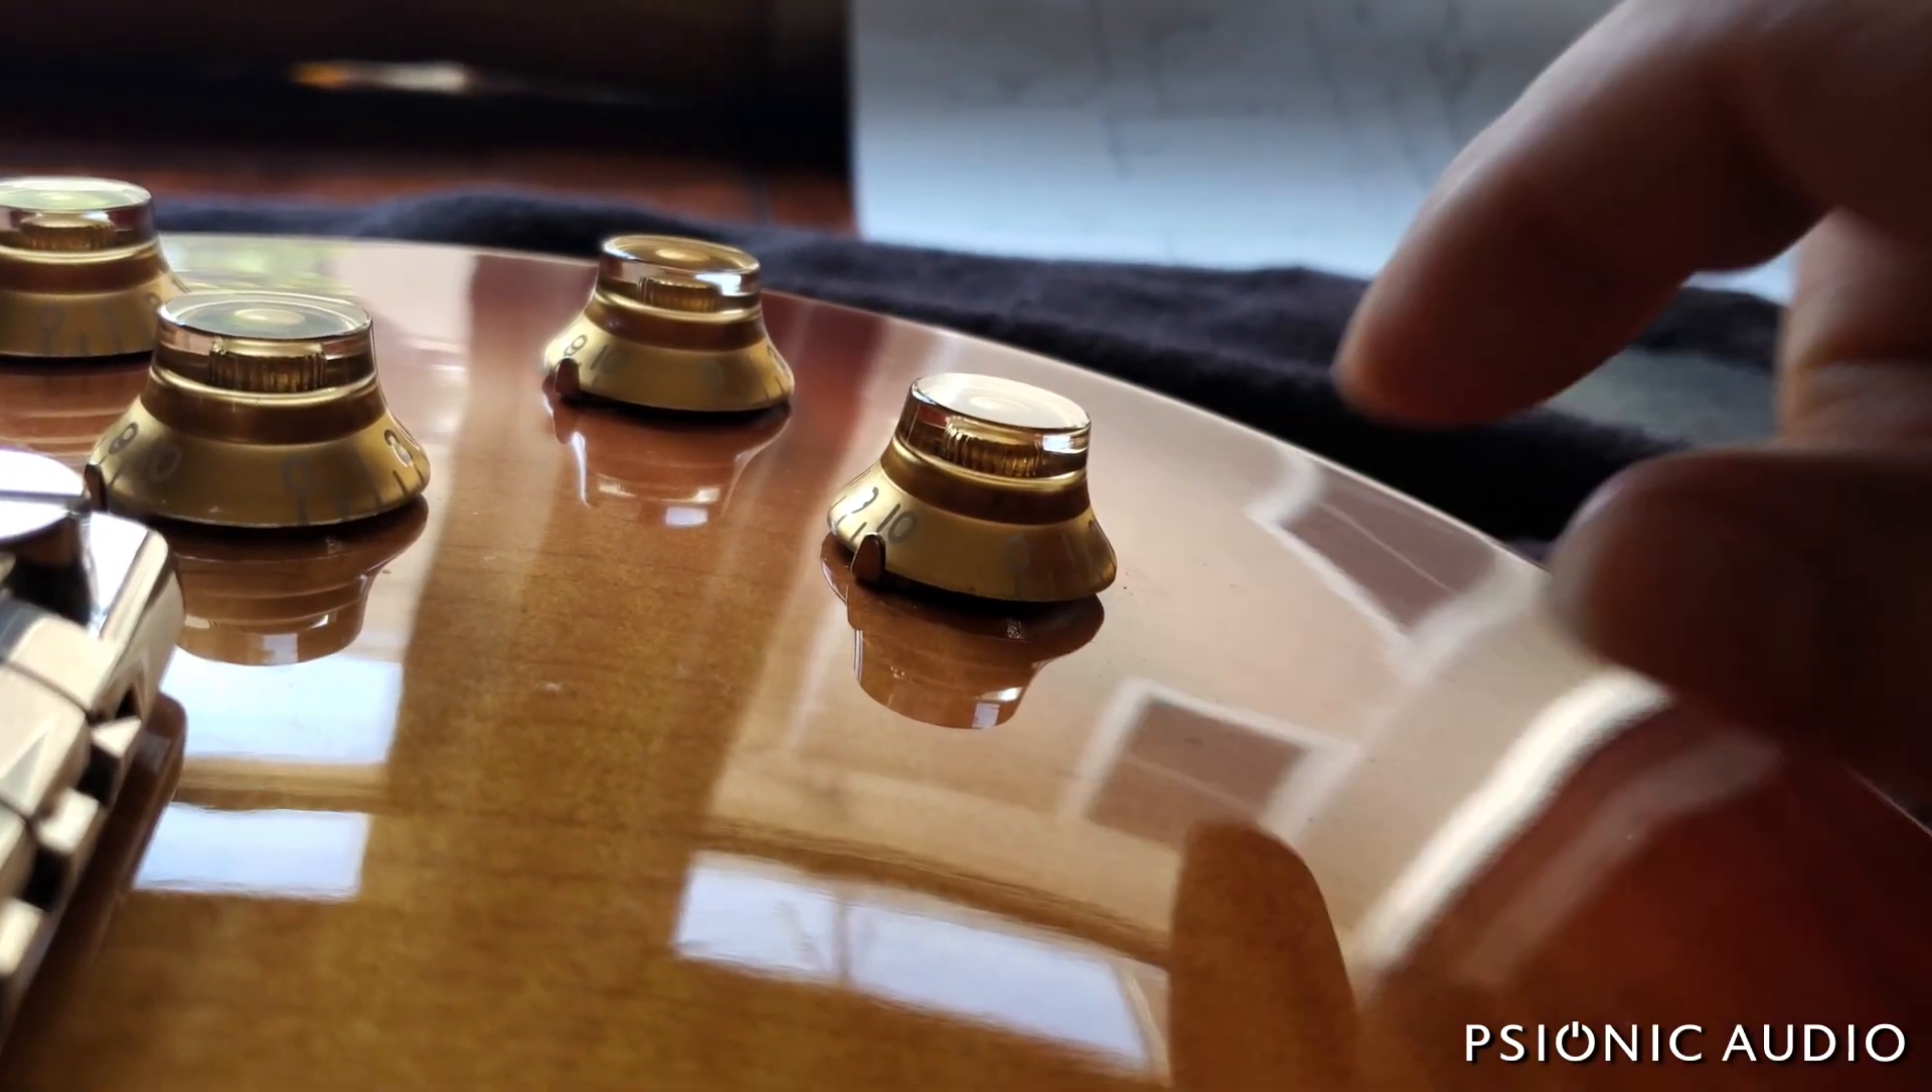The knobs come almost all the way flush to the body.